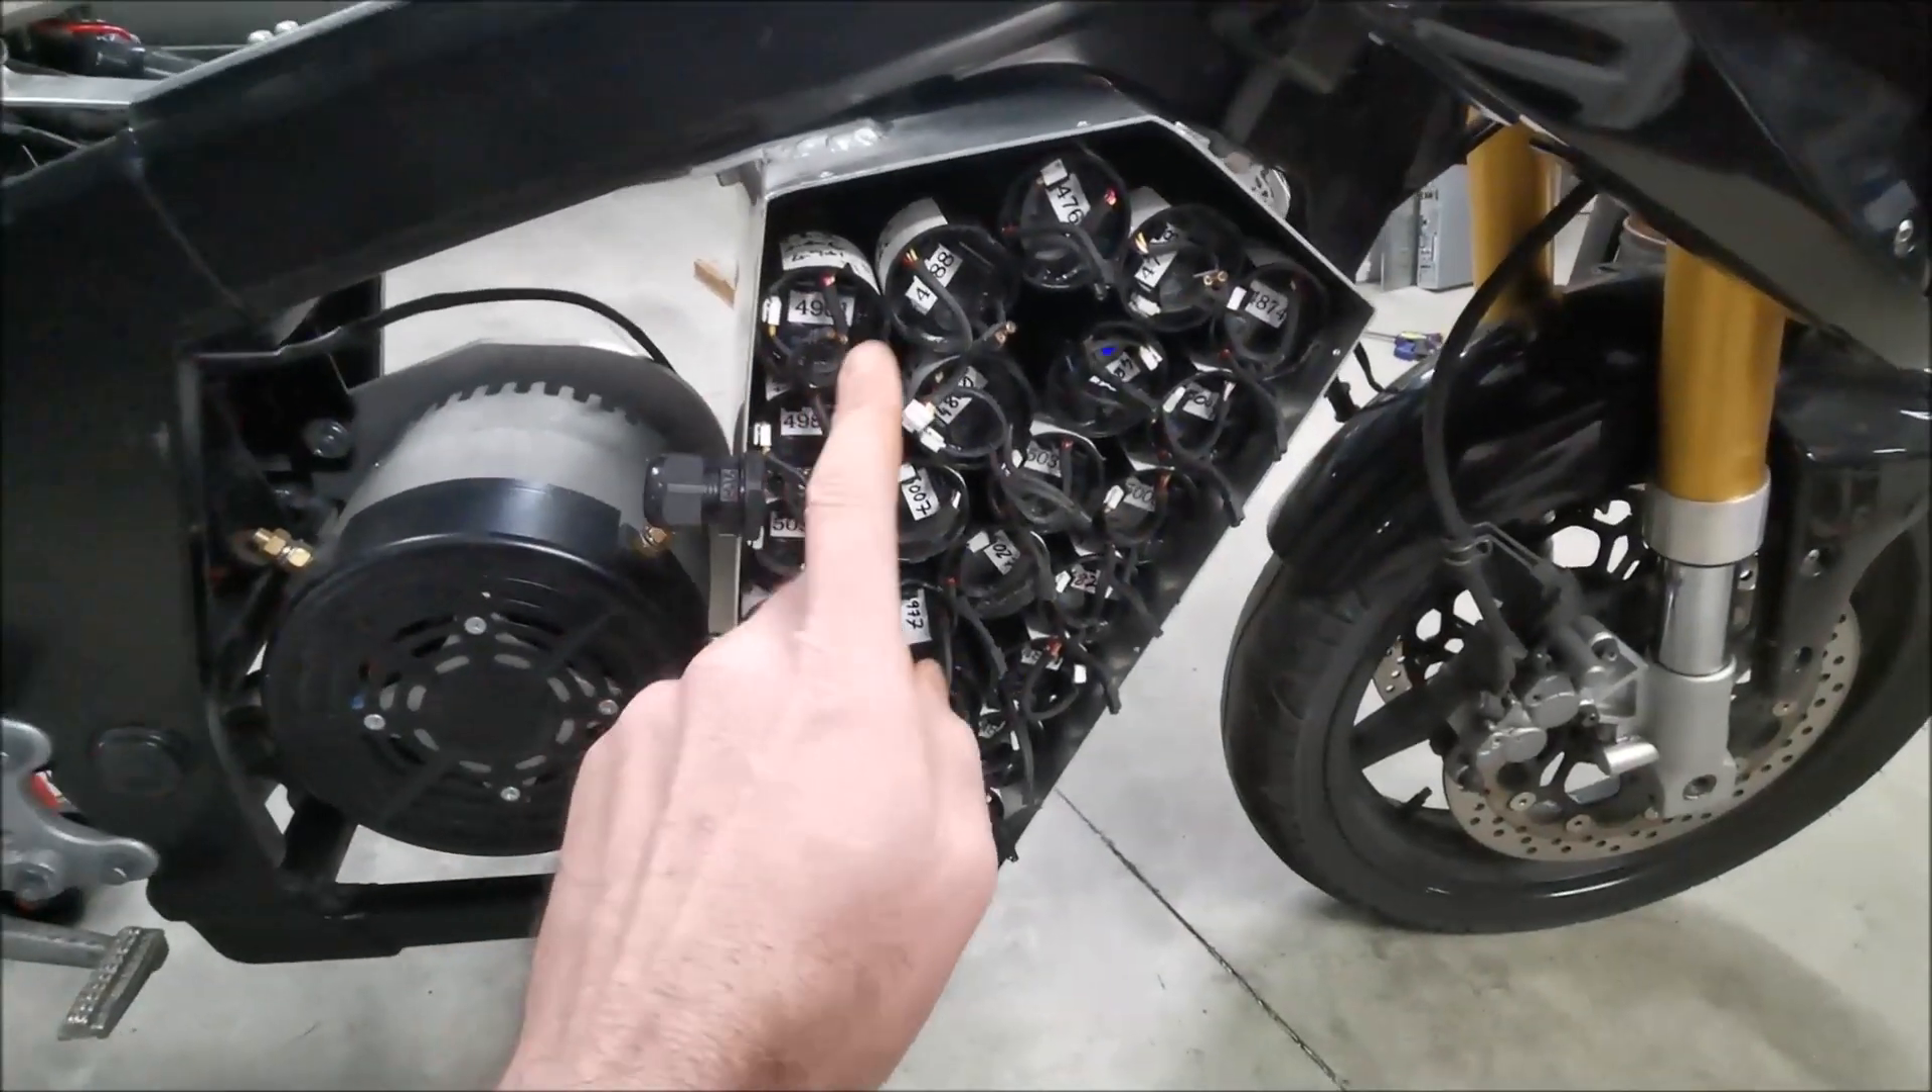I have the battery box now fully mounted in the frame and you can see i've got all the batteries fitted there.